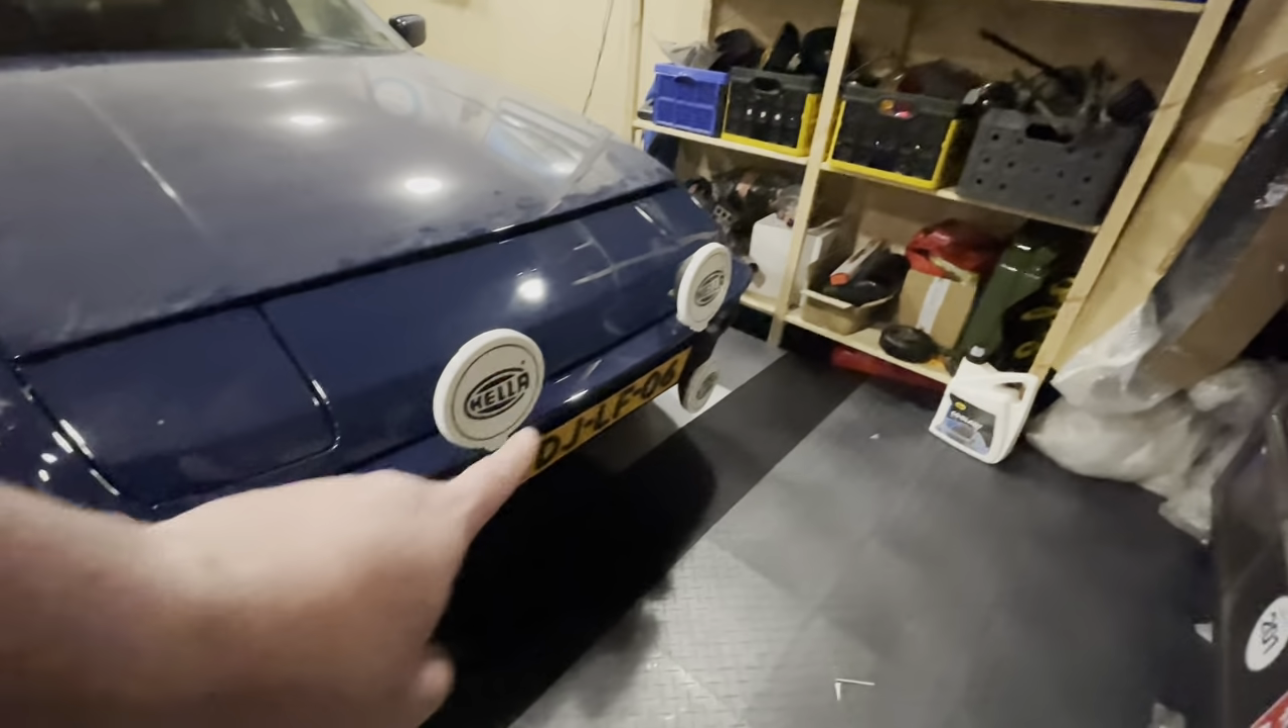In the previous episode we completed the installation of the lights and as you can see i now have the covers back on them.